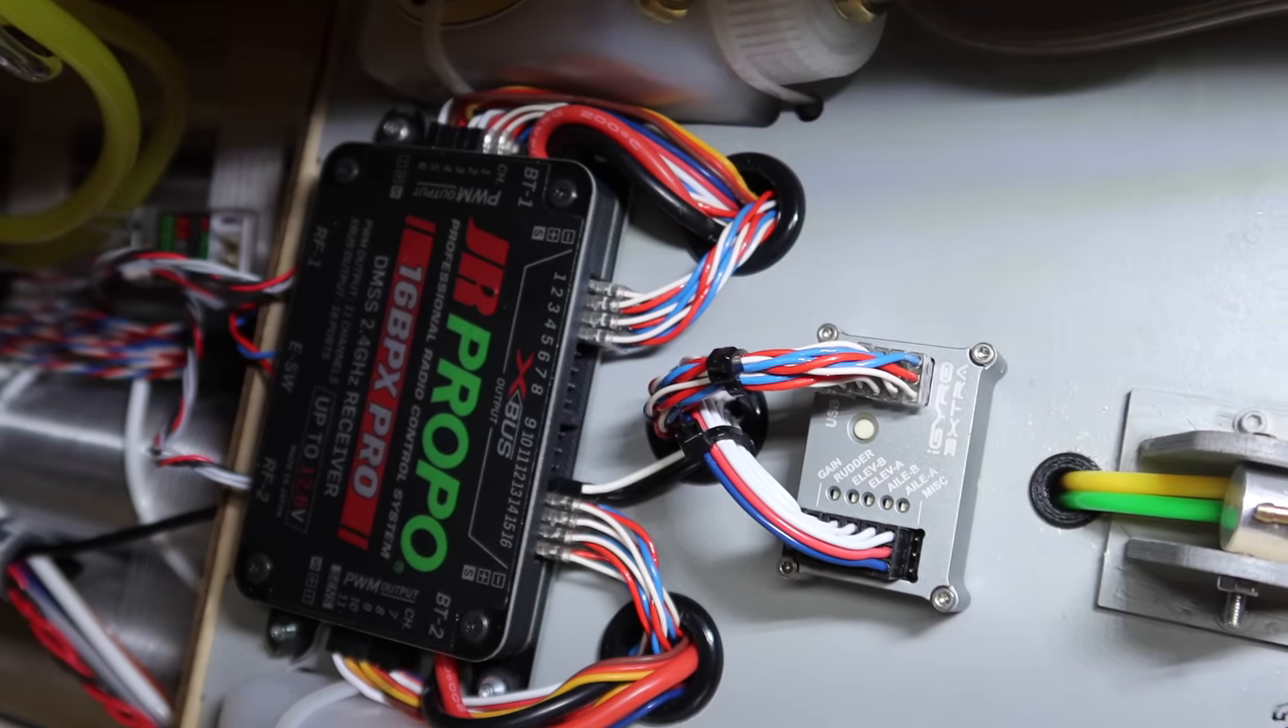All right guys and there is the final wiring setup so everything is installed and put where it needs to go so that's everything that's going to plug into the receiver and the gyro.